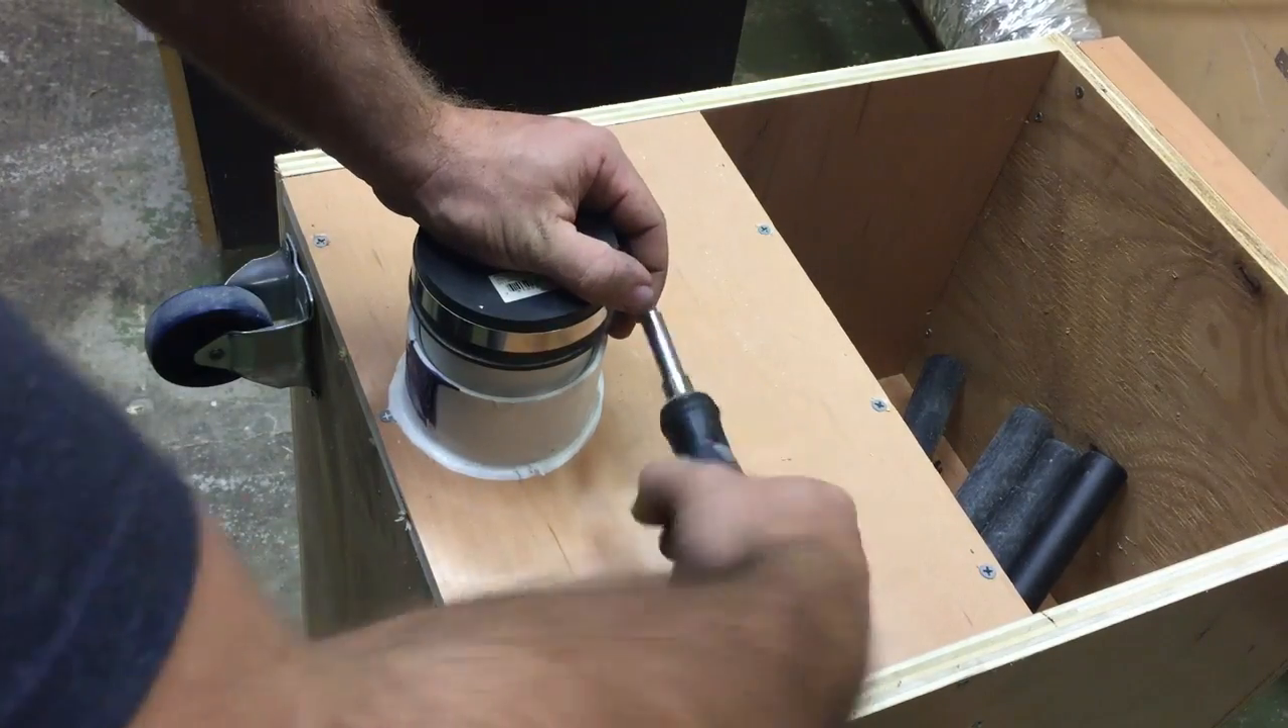And then I installed a small section of three inch pipe and put a cover over it to keep it air tight.